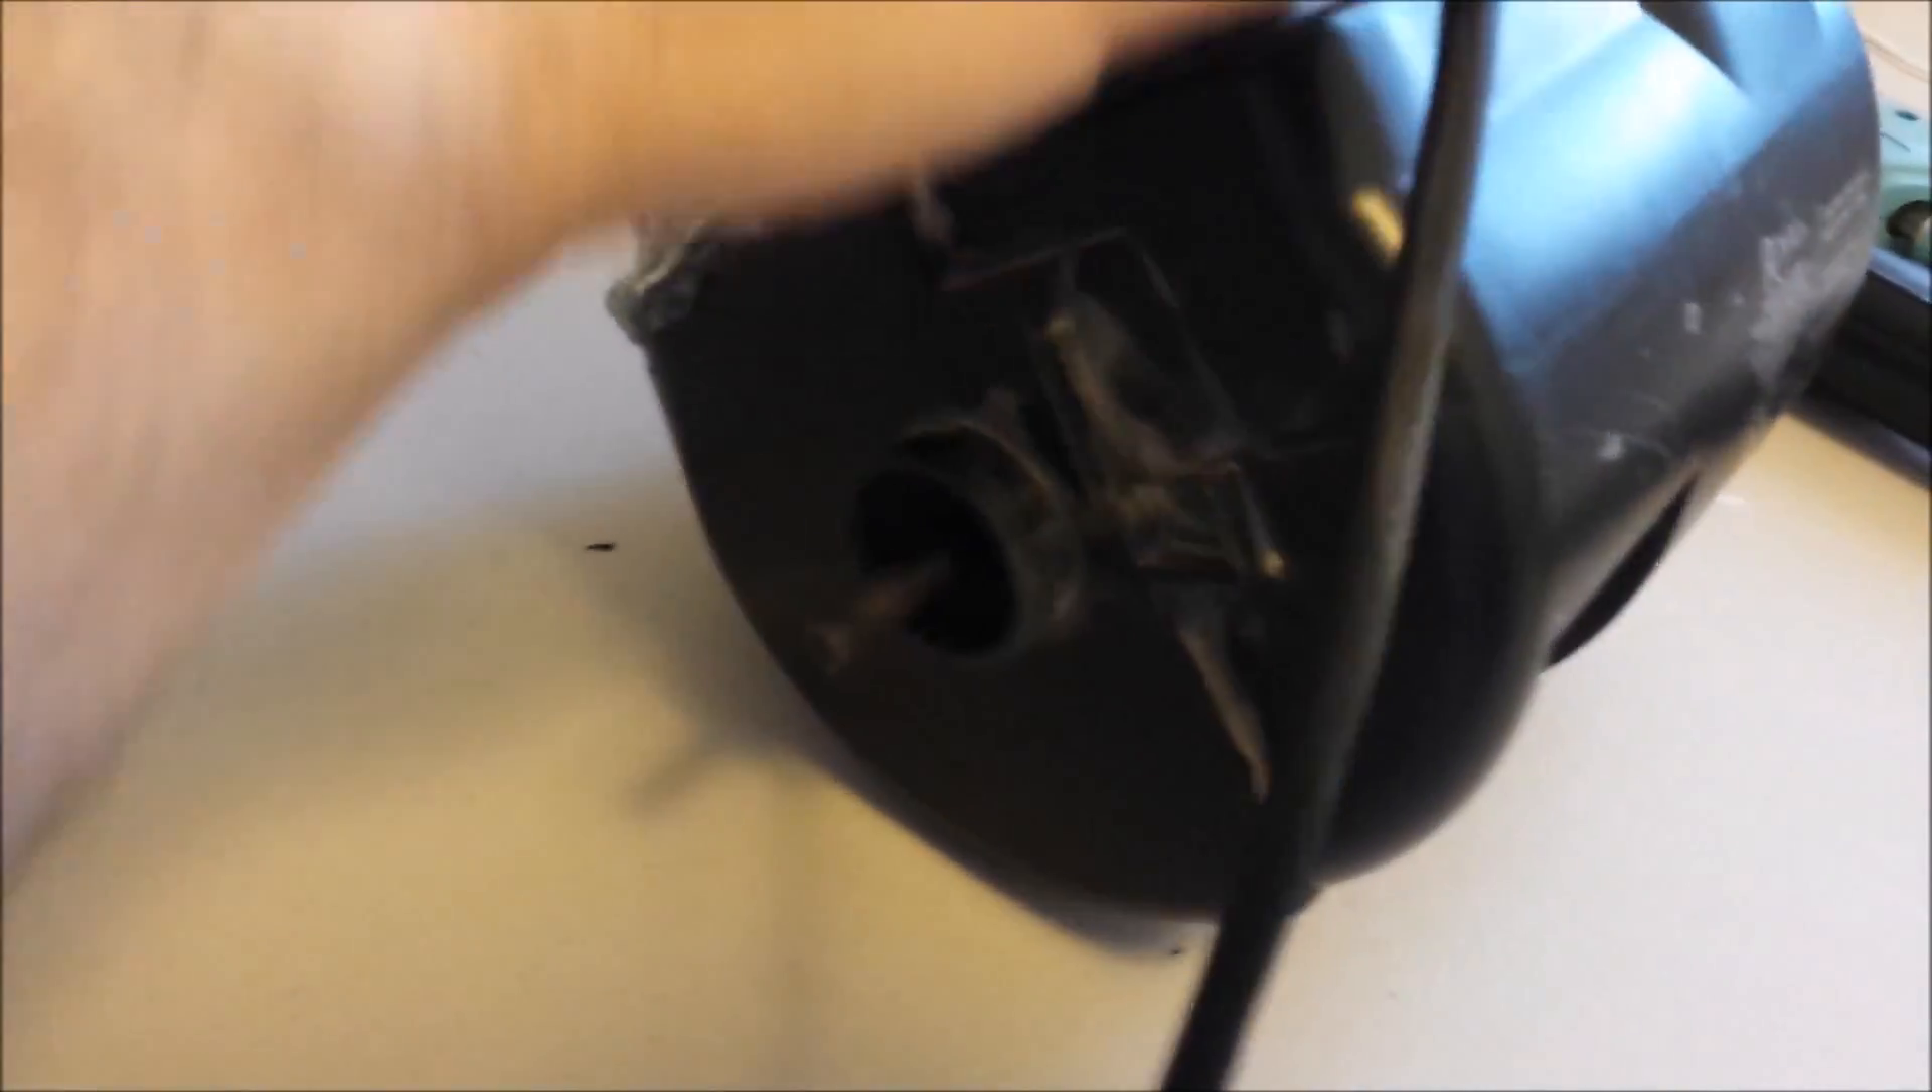The only thing left off is covering this shaft.